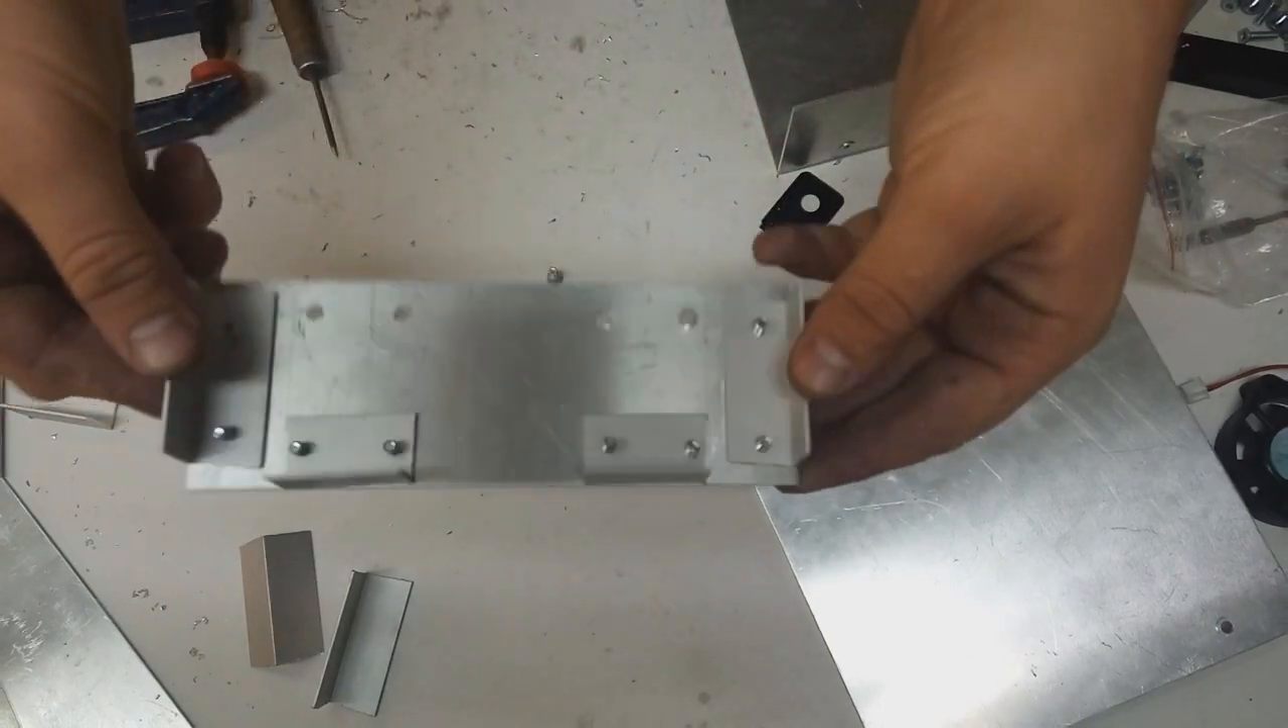Закрепил уголки для передней и задней части.